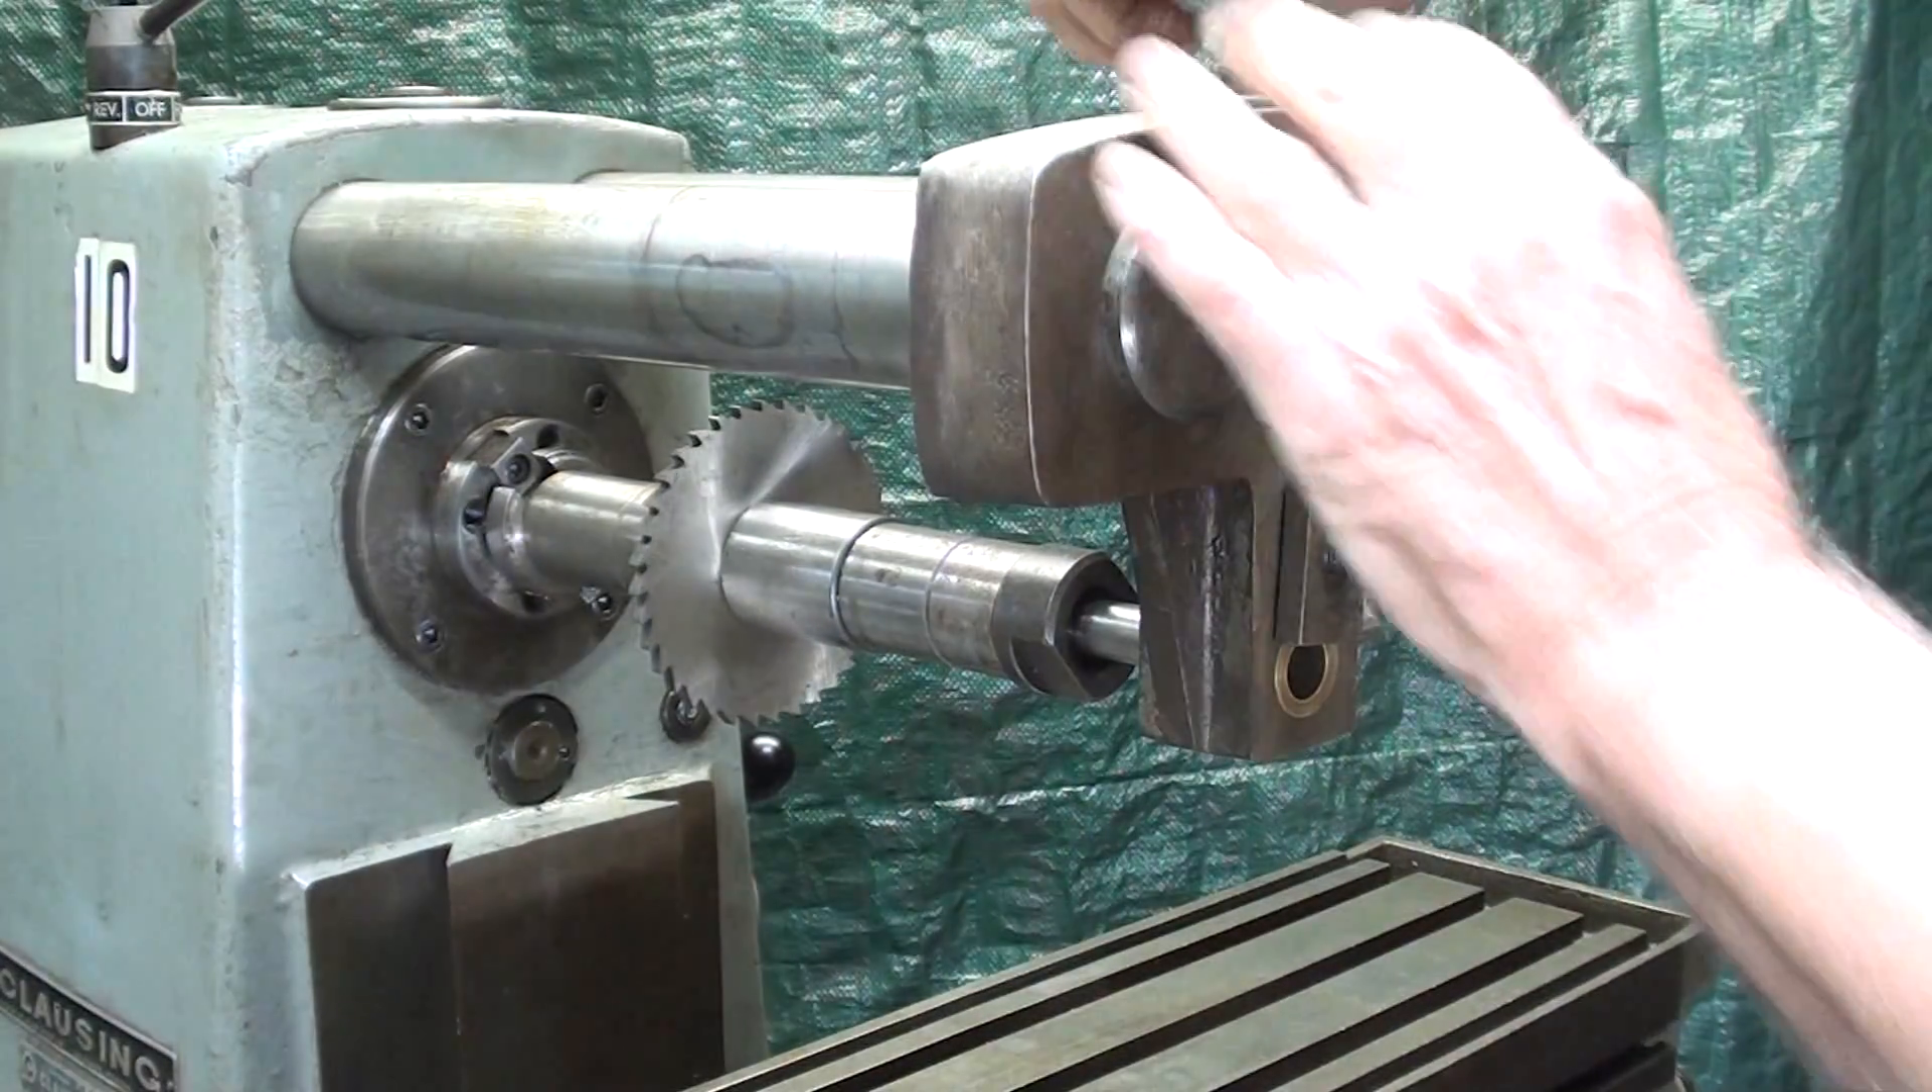So now the arbor support is on the overarms here, and it would be tightened at this point, lubricated real well, and then it can be pushed in.